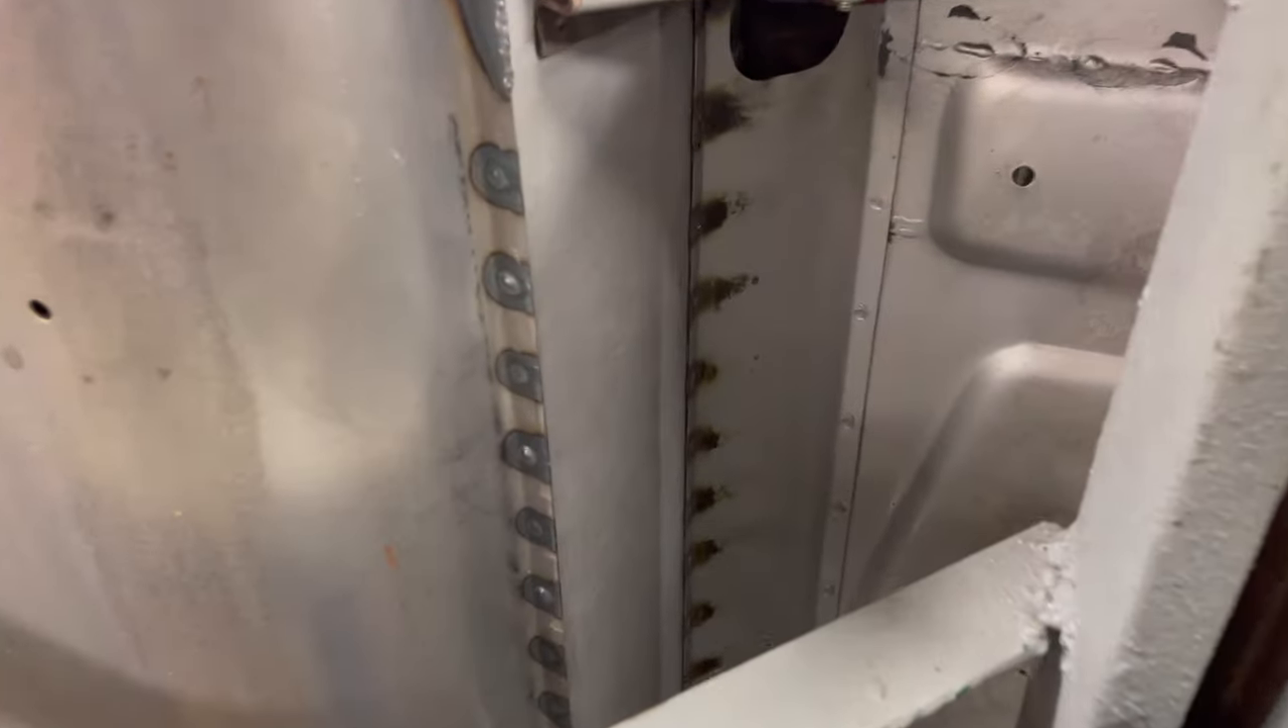And here's all those plug welds that I did up in there.